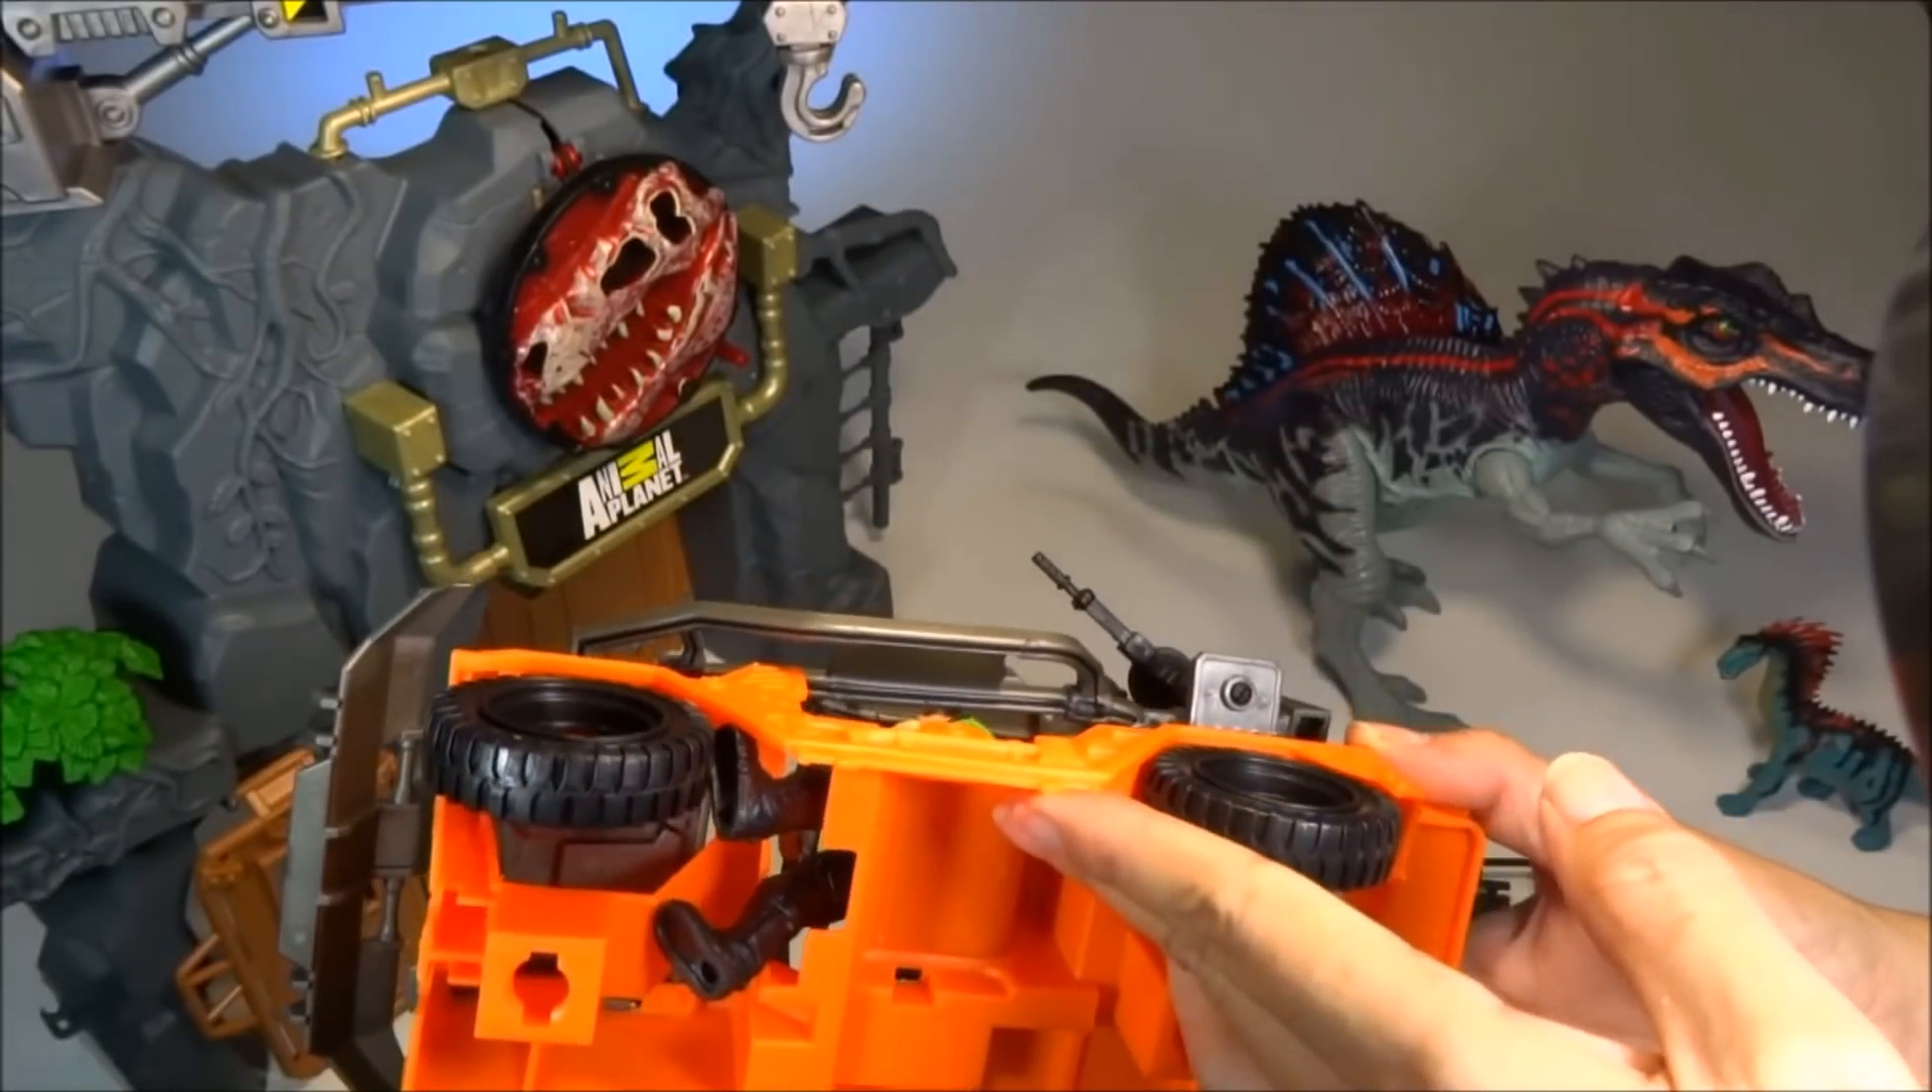And his feet stick out the bottom, which is kind of dangerous.